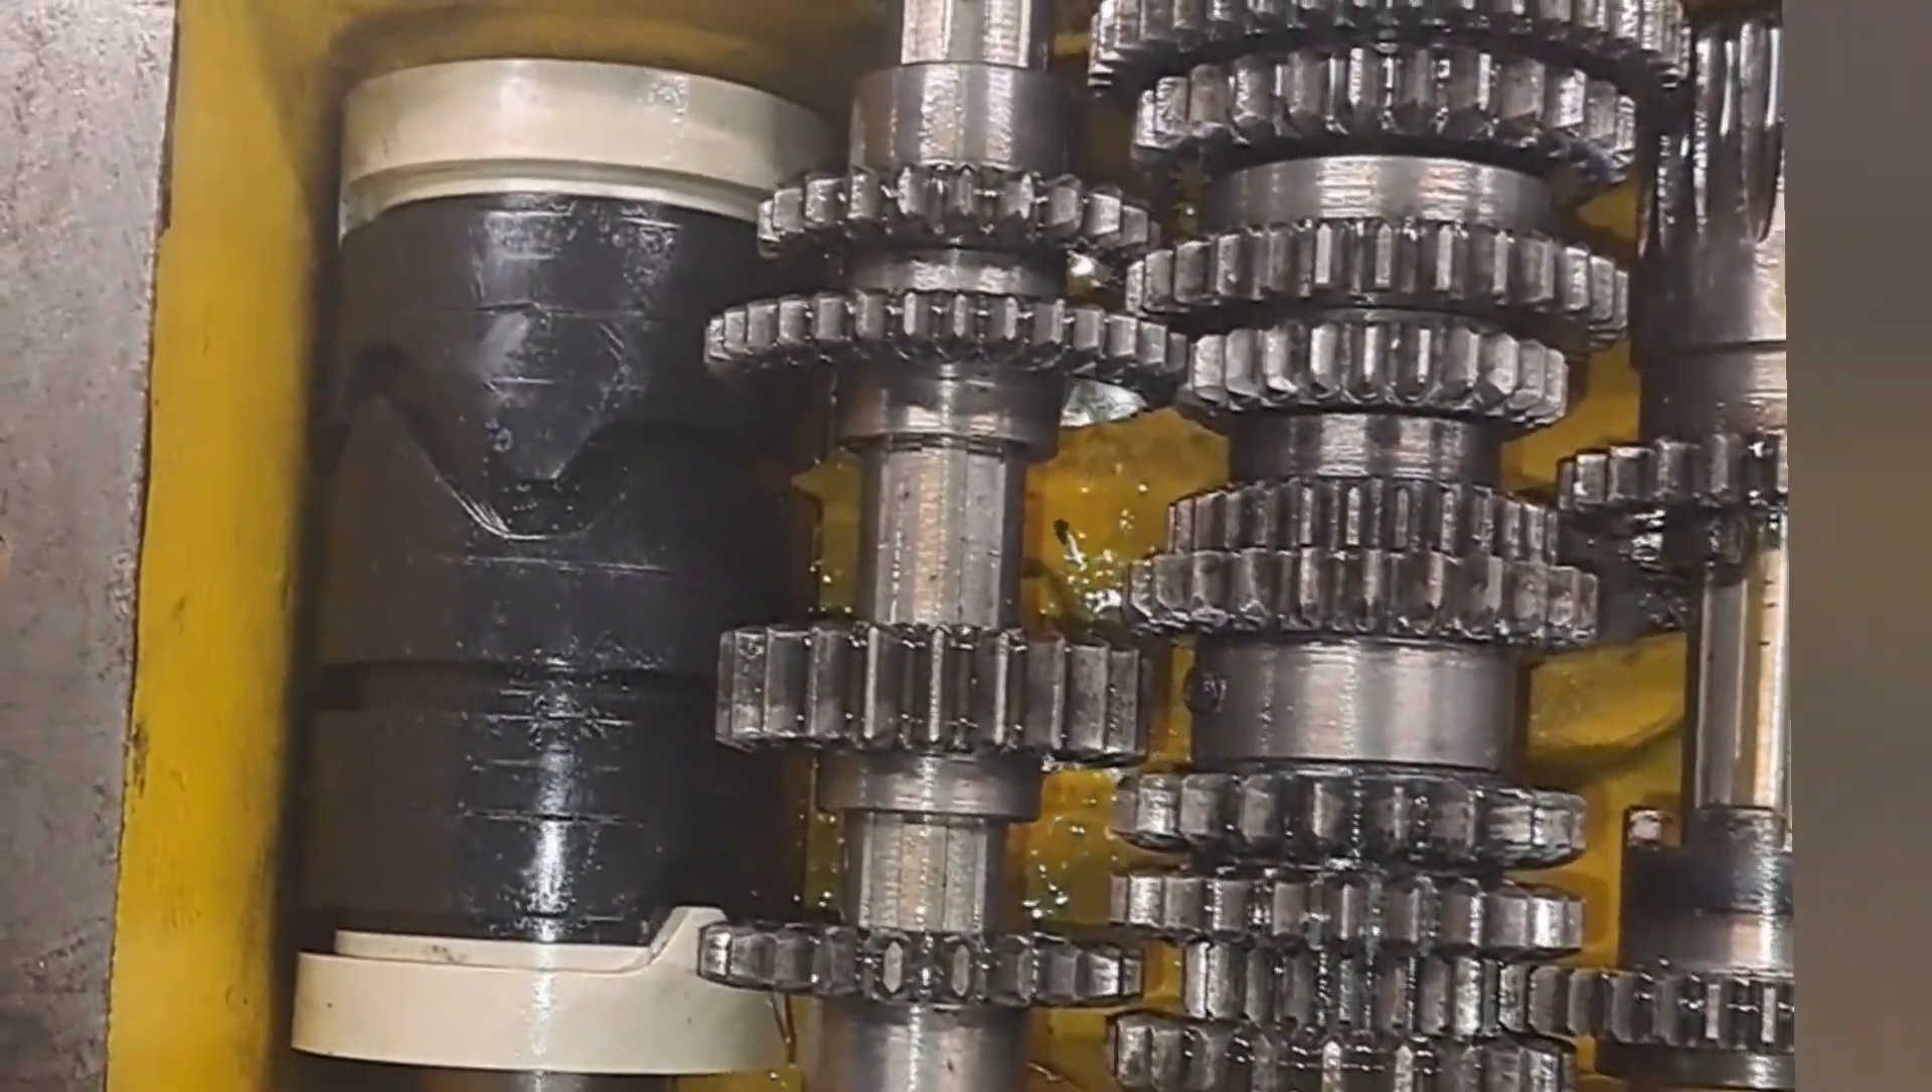We've got all the gears back in position.